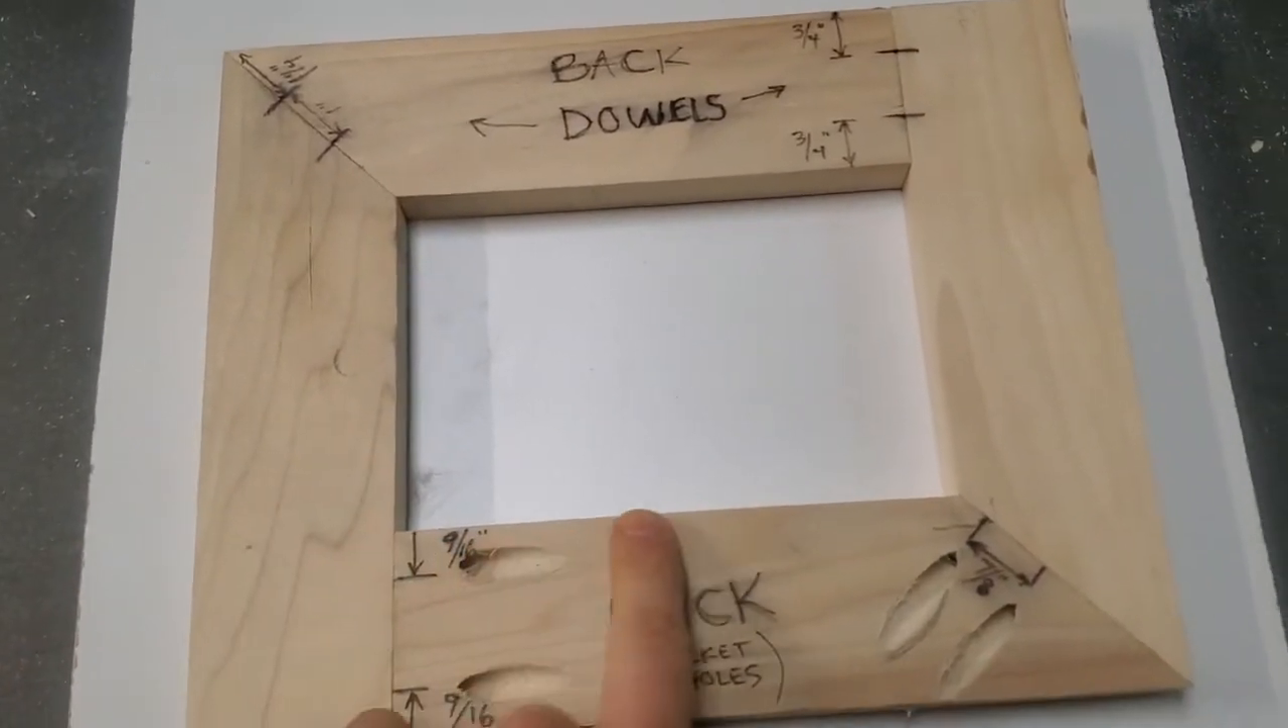Frame is done it's all put together pocket holes dowels.